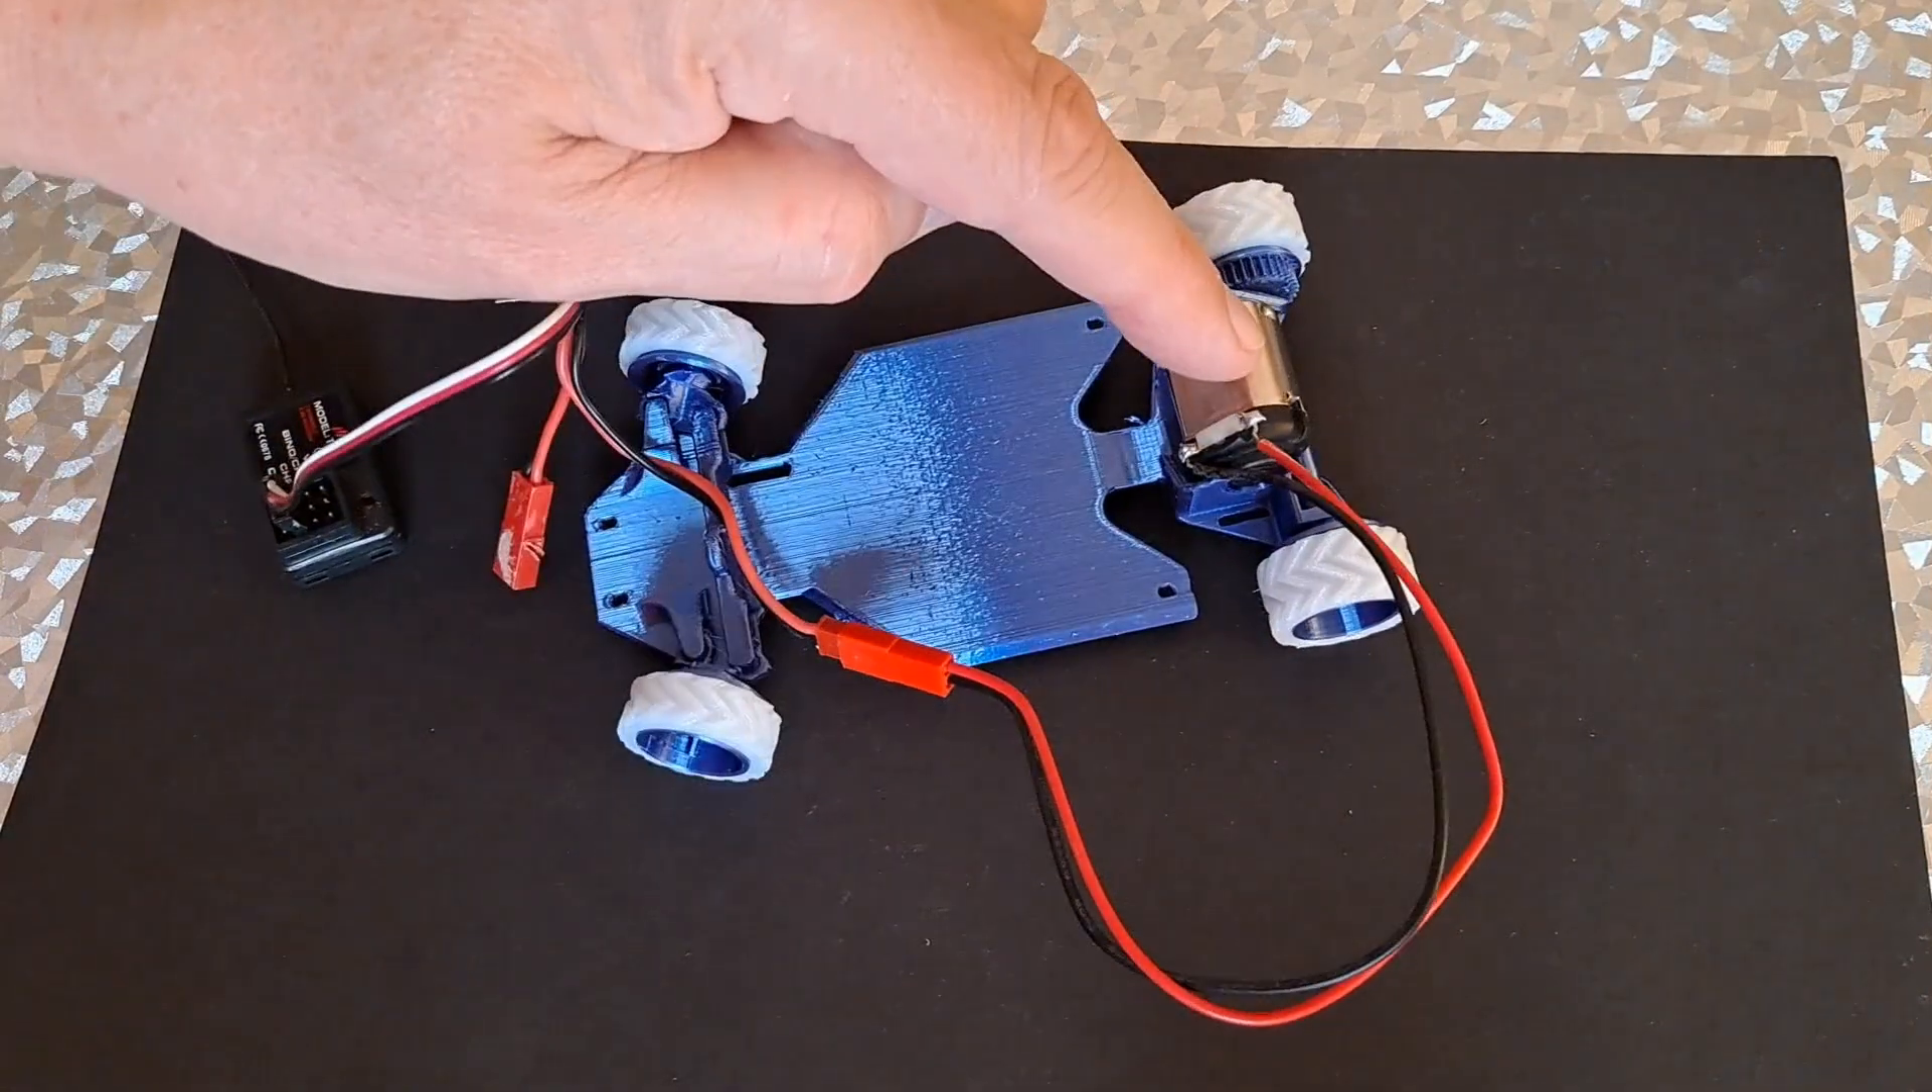Oh, I suppose I could pinch an ESC out of another car. Still, tires fit. Alright, so we've got the tires on.